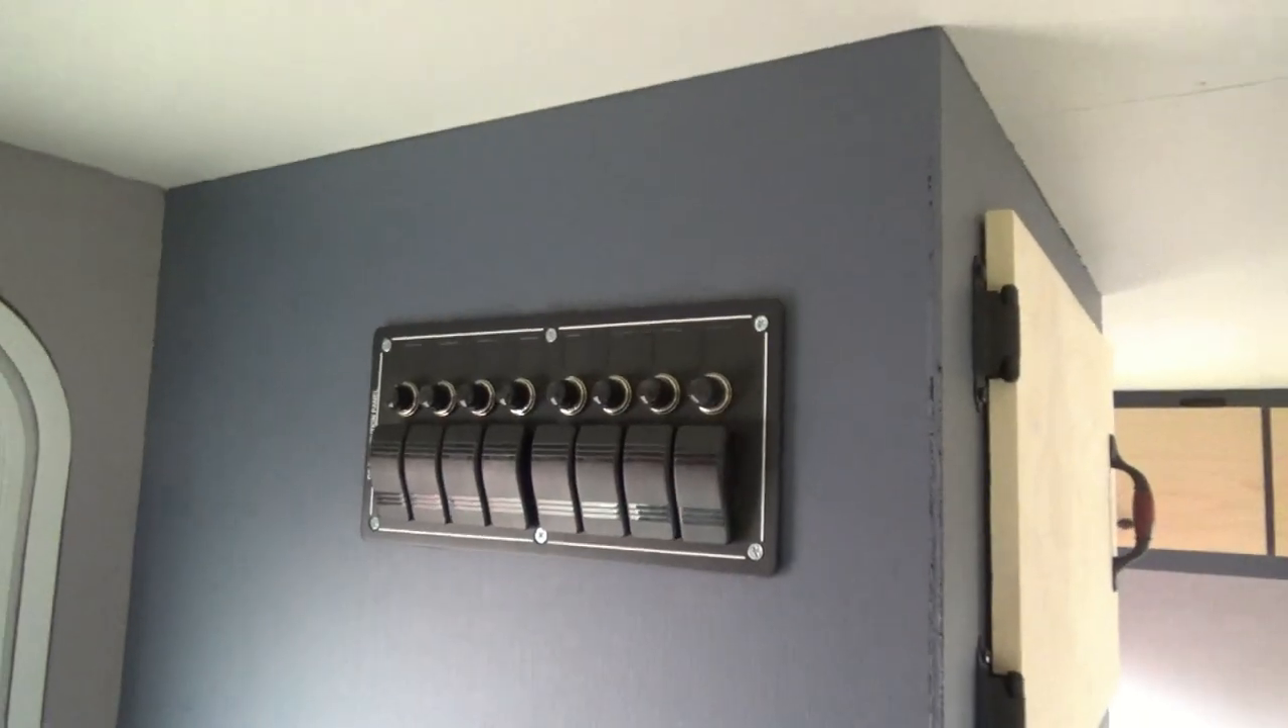Okay so we have our switch panel installed.